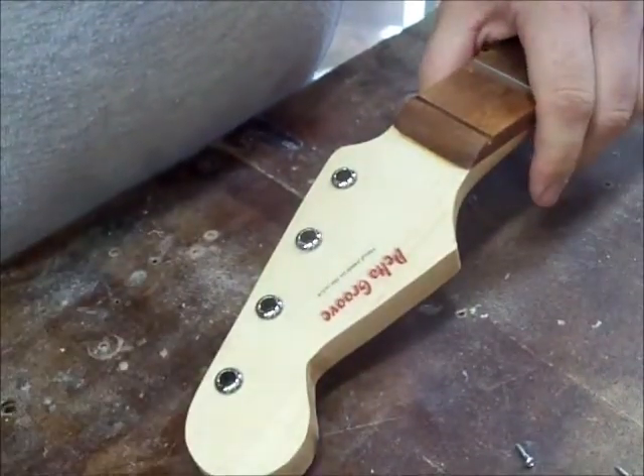Last thing we need to do with our, or not the last thing, but one of the last things we need to do with our neck is put our tuning pegs in.